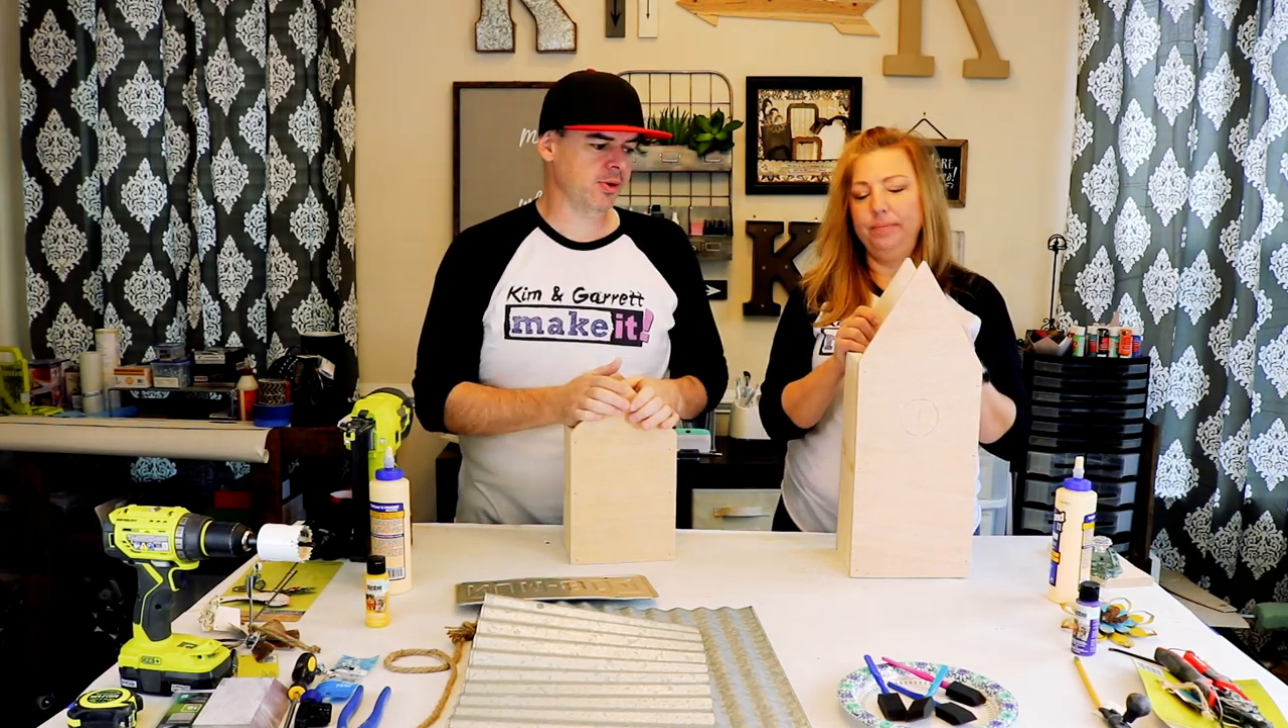We got our base our base built we're just missing the roof.